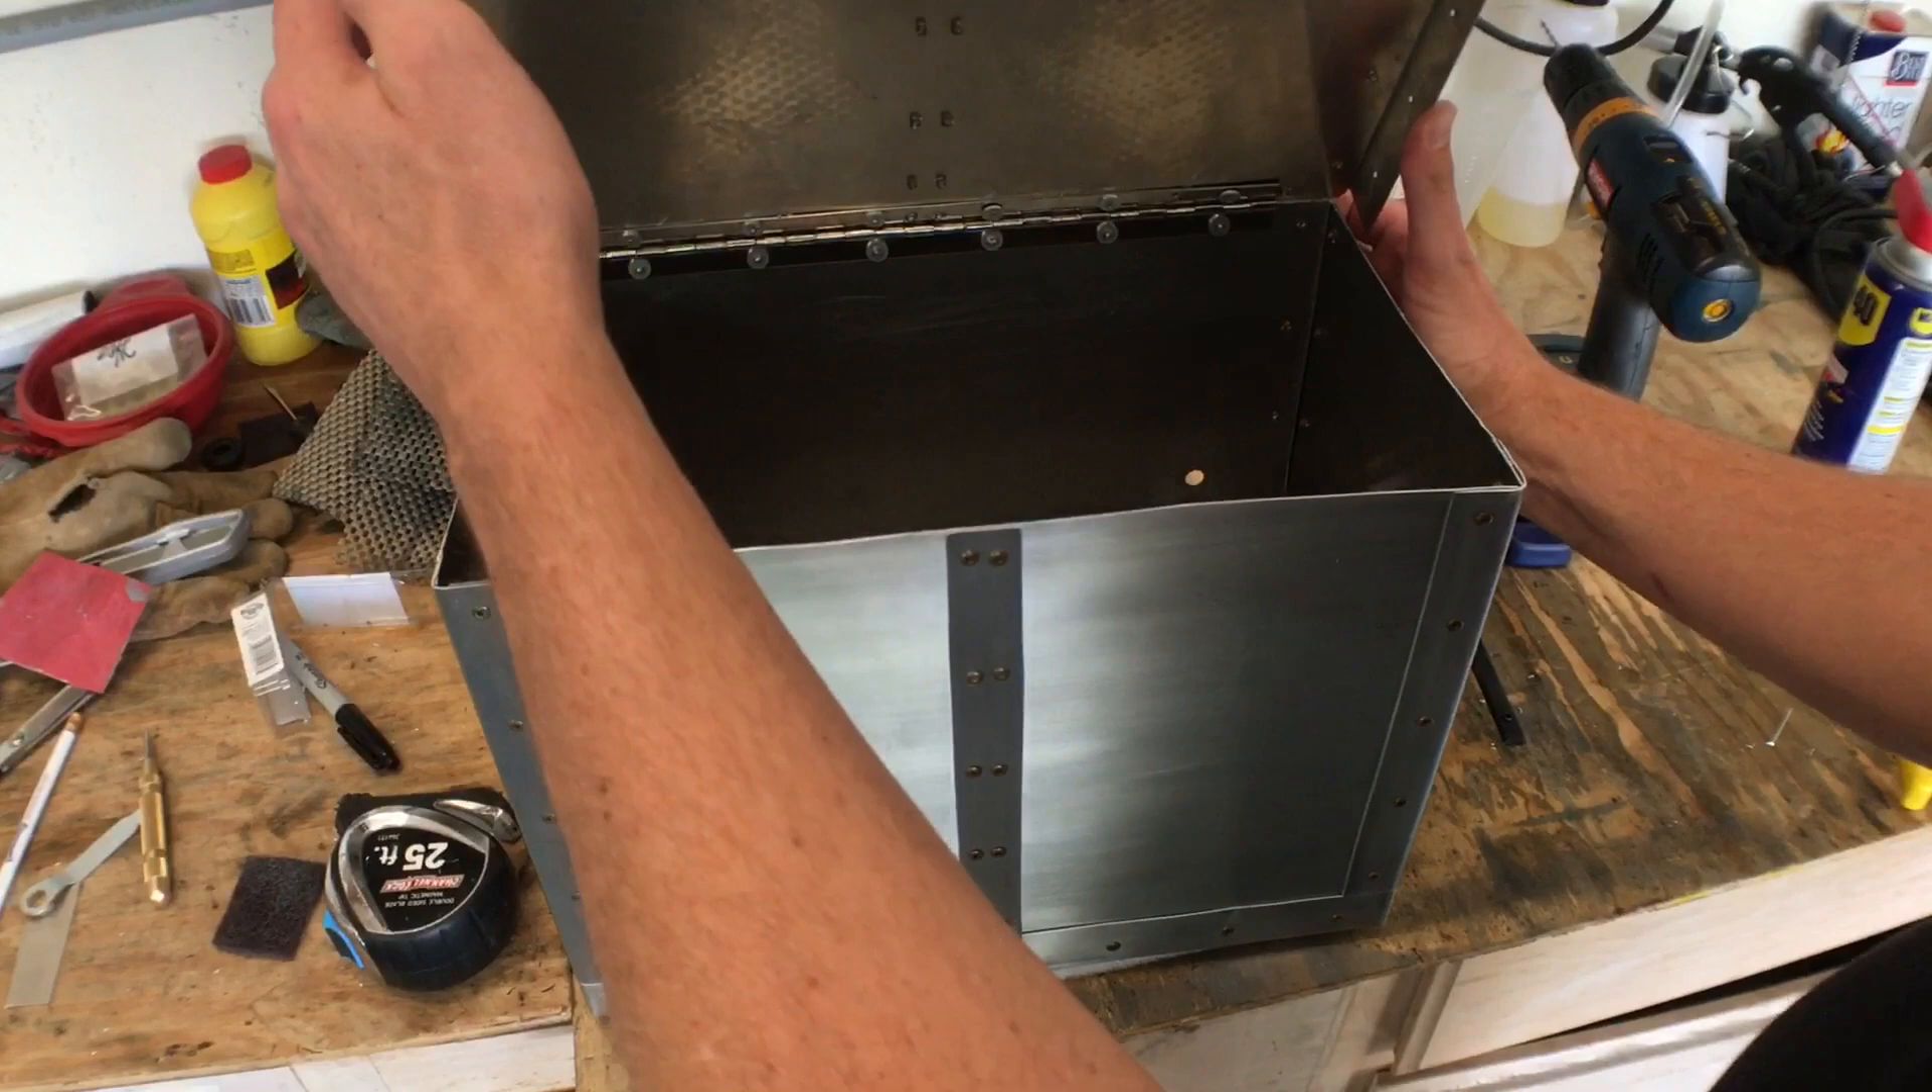All right so we have gone through and fixed the lid and how we like it and we attached it to the box so now we have a nice working hinge.